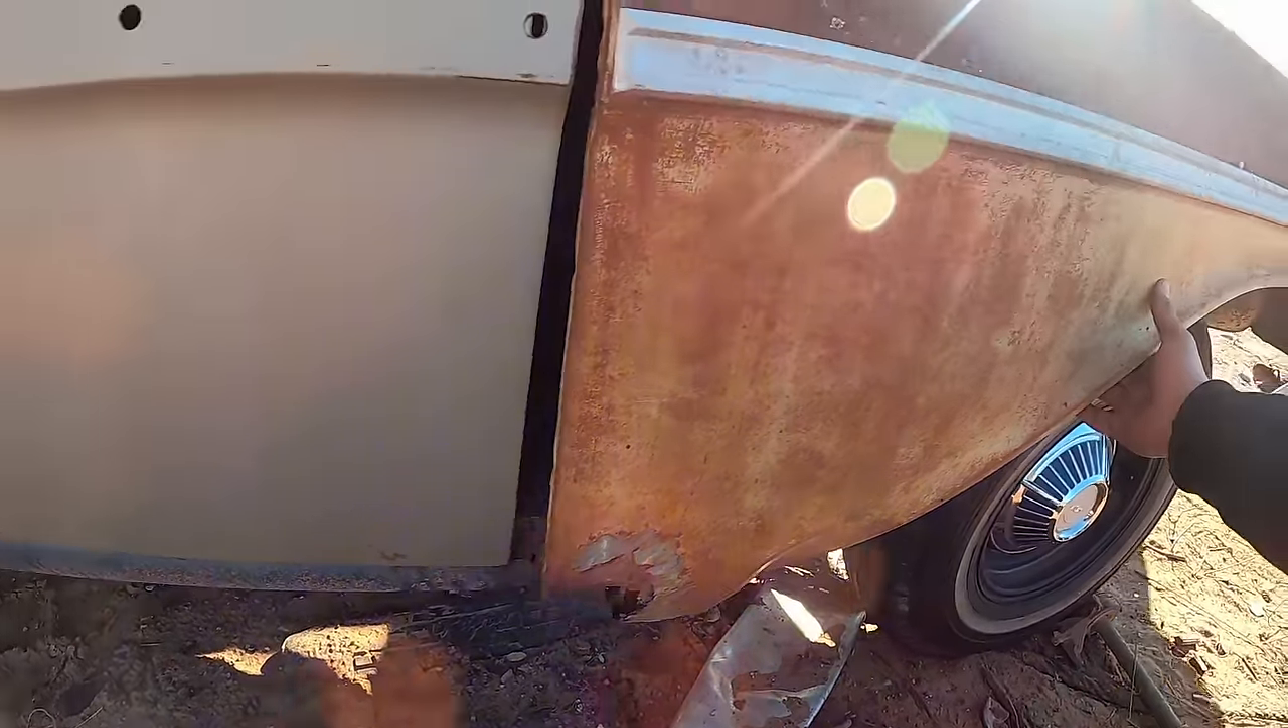Uh i don't know why this fender is sitting so bad over here other than i can see on our uh bracket for inner fender wheel right there that it's not lined up.